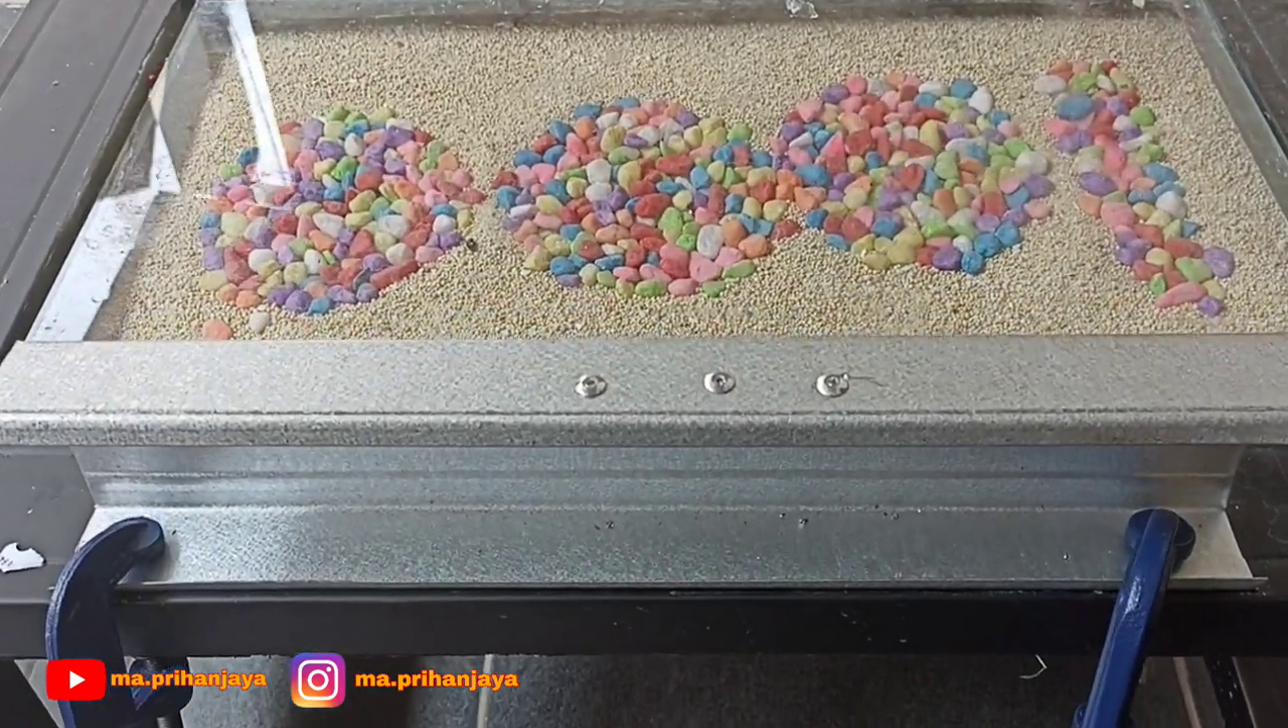Ini paku rivetnya Kita lihat sudah terpasang Sebanyak 3 buah.